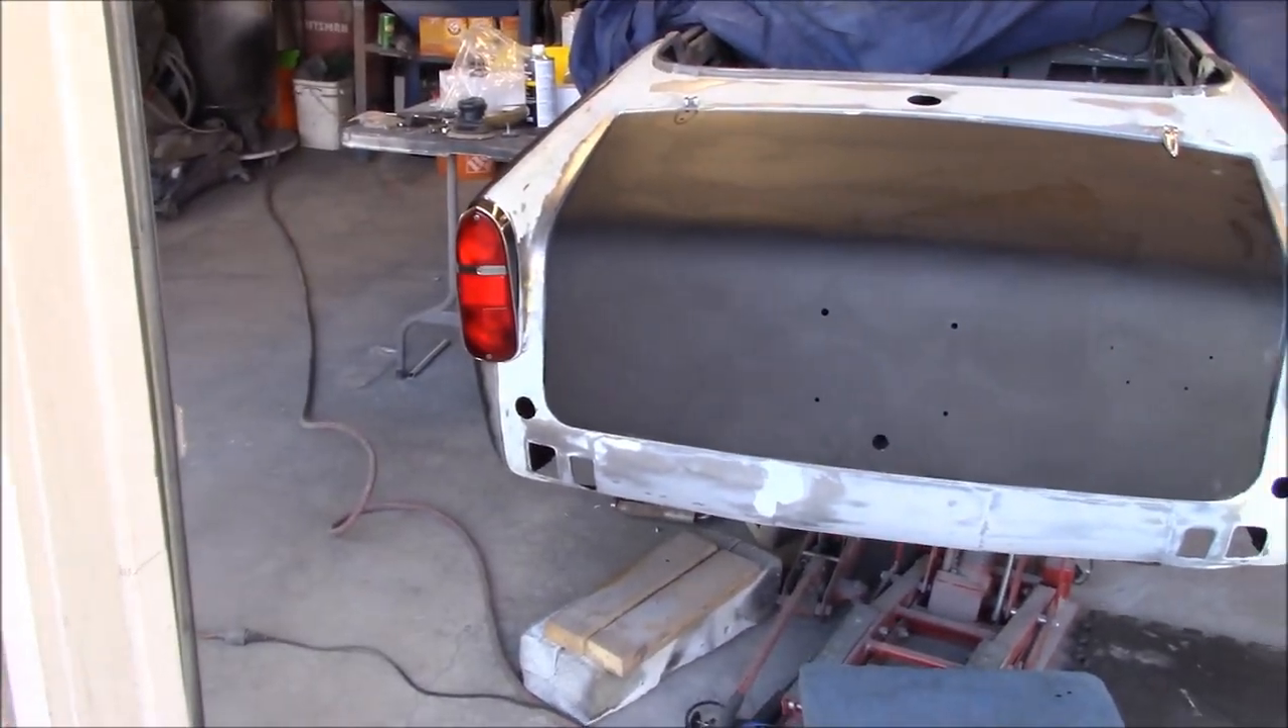The driver's side tail light is now in.